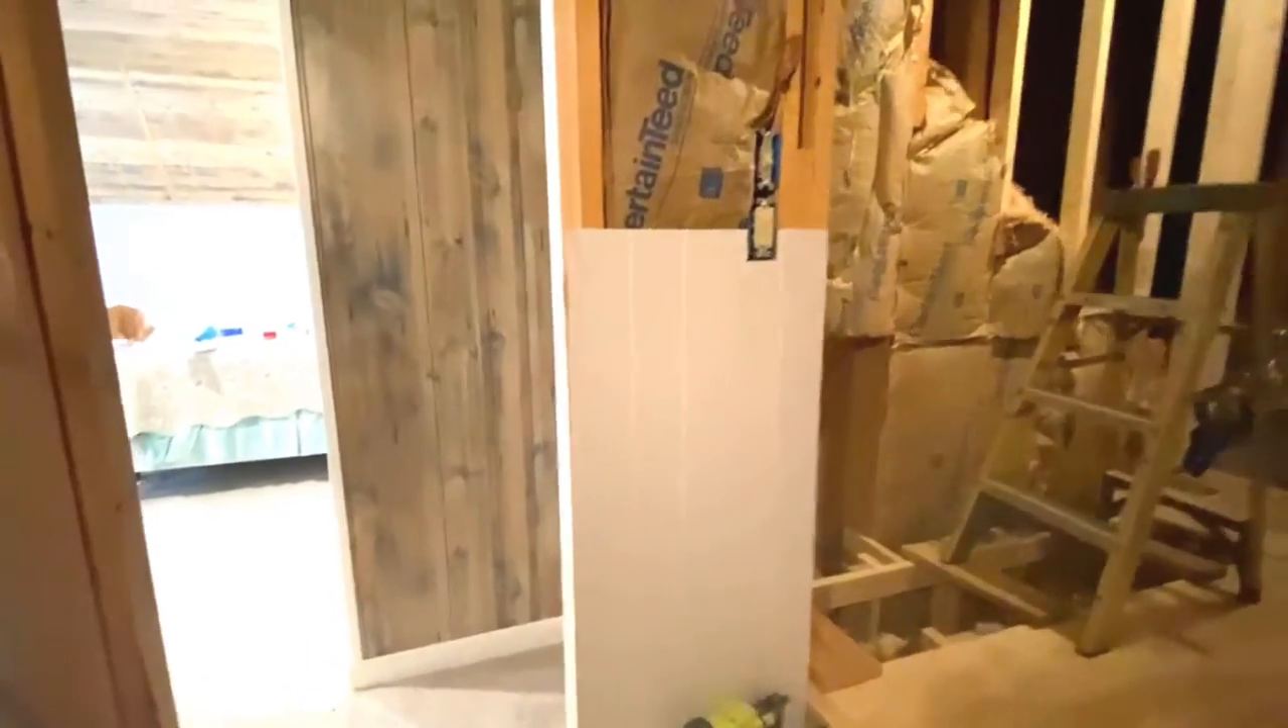I got the door cut out and framed up and started to put some paneling on because the door overlaps the paneling.